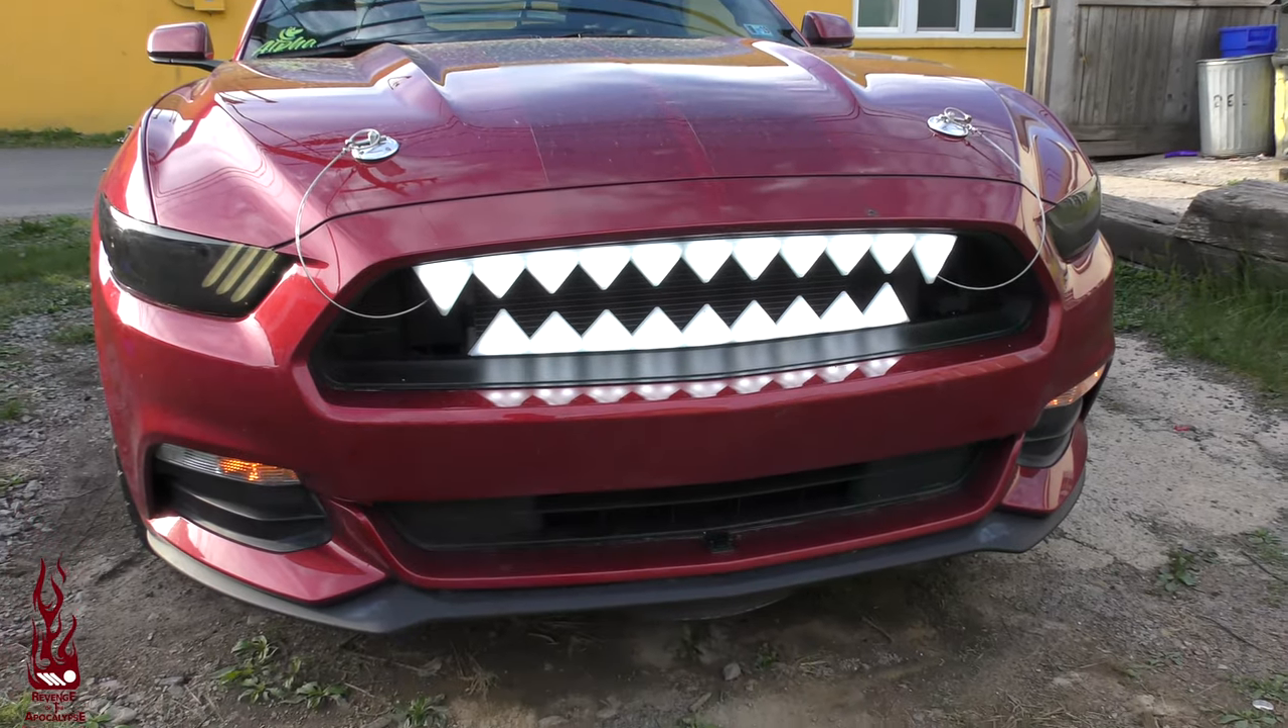Okay guys, and just like that, your Mustang now has hood pins.